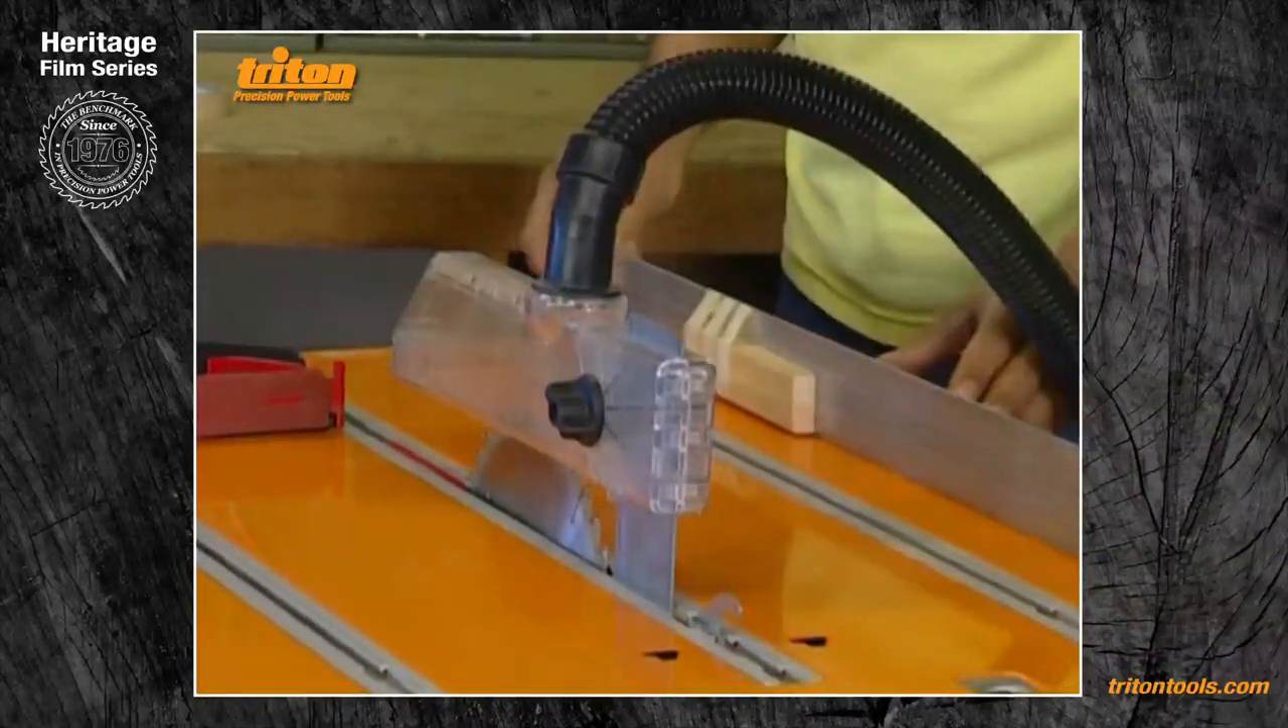I've just stuck this little block onto the face of my fence.